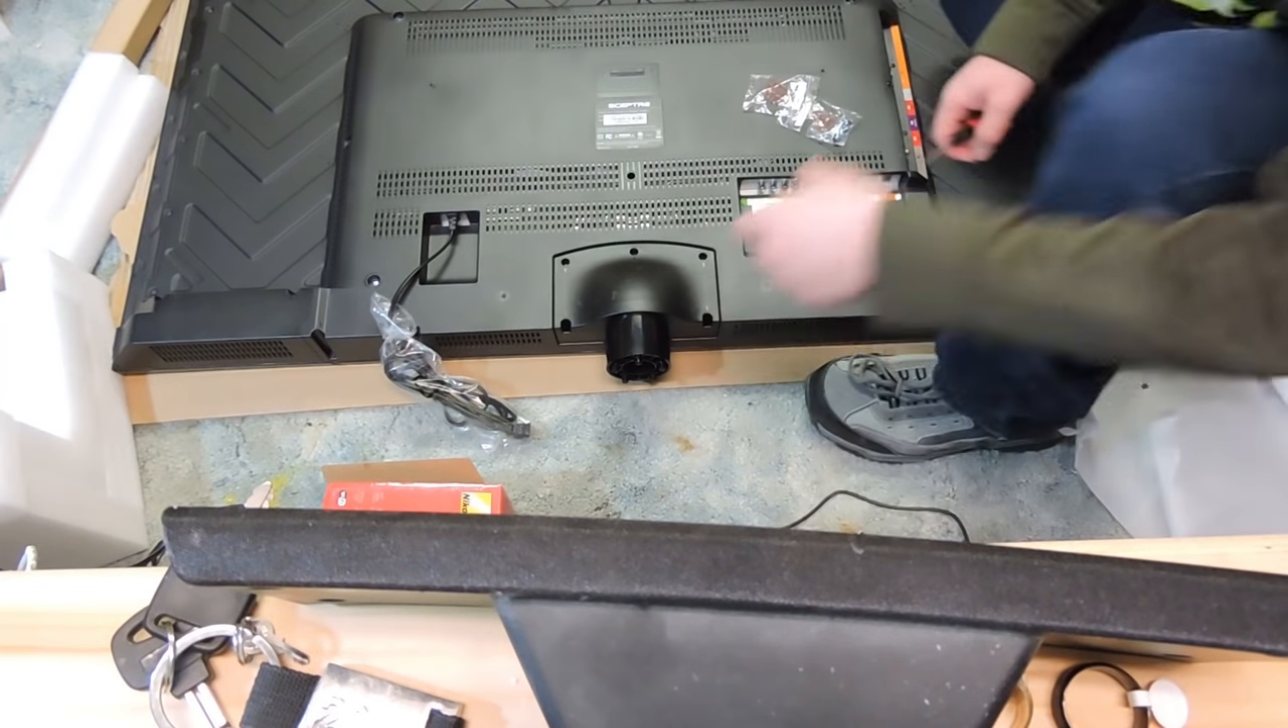But we've got the neck on. Now we've just got to attach the base.